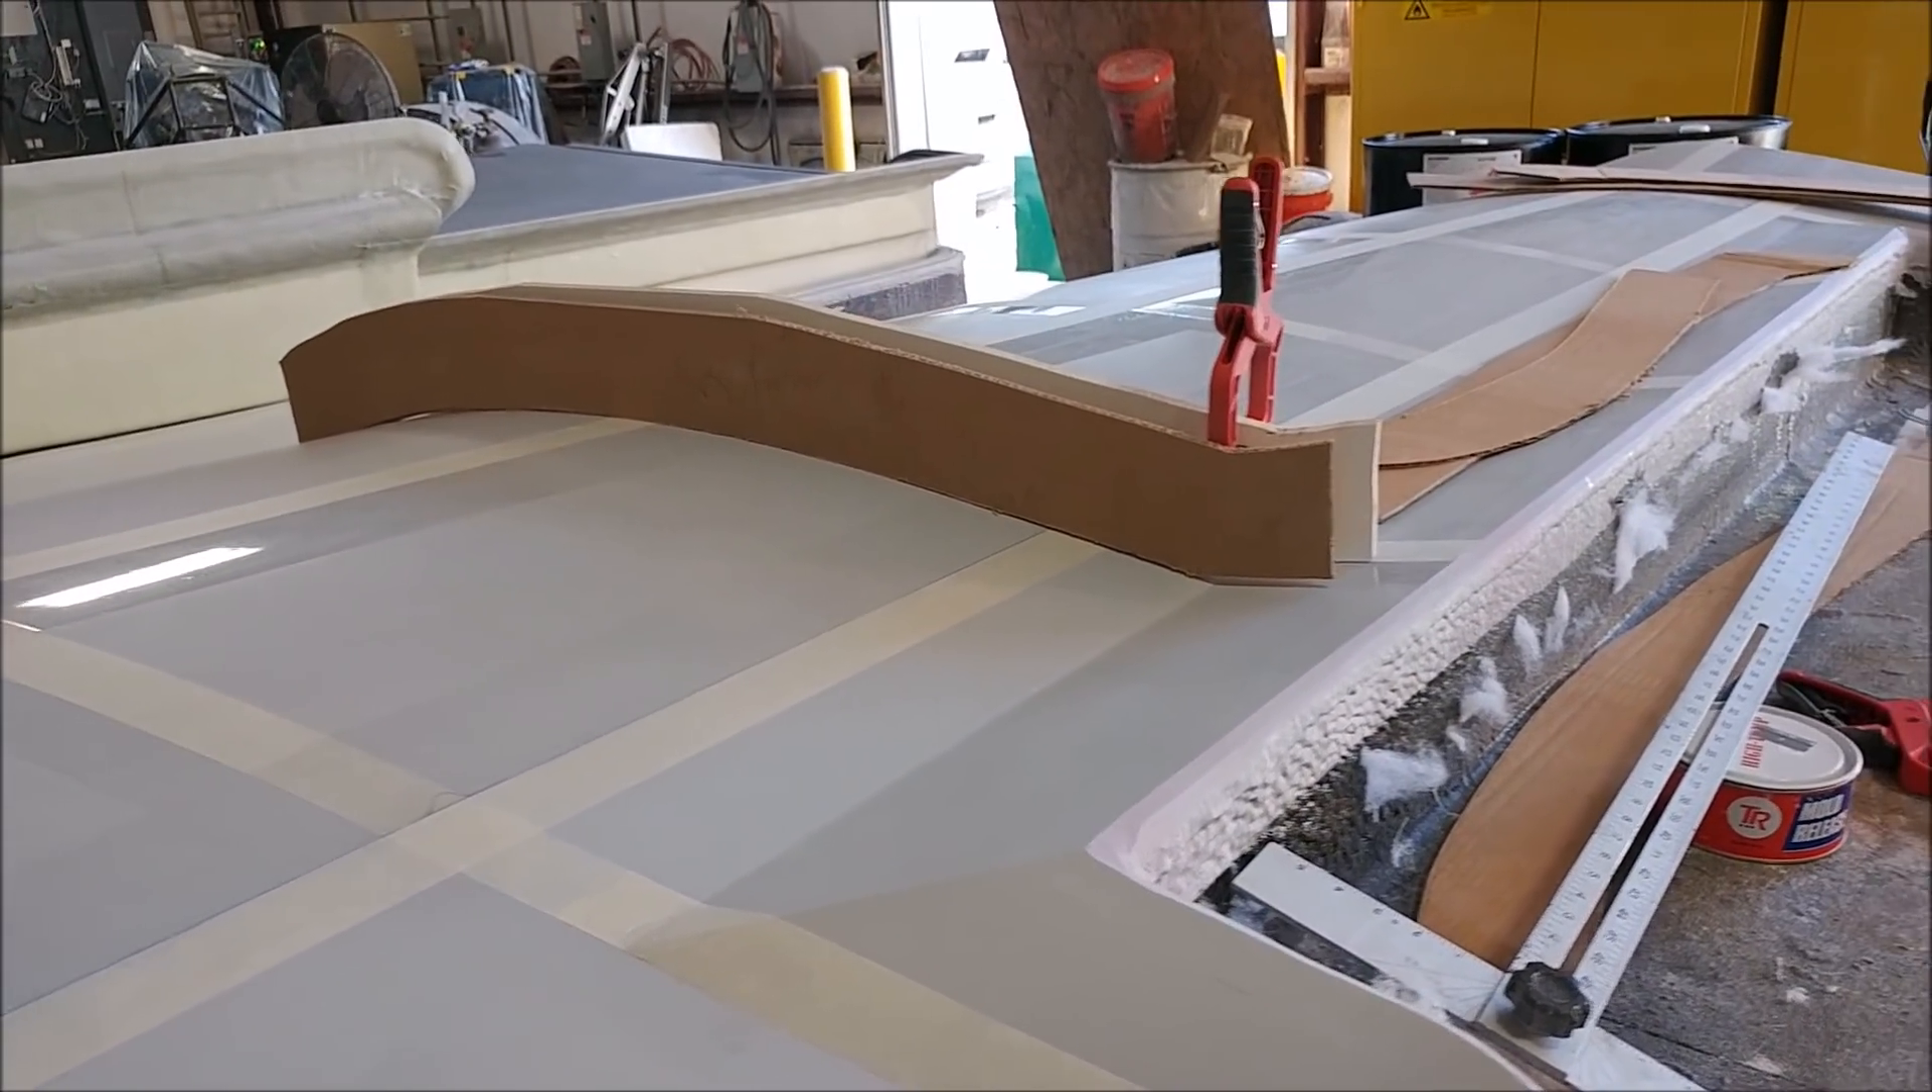And here you can see there's a couple of pieces that Roberto and Chris have been cutting that are sort of mocked into place already.